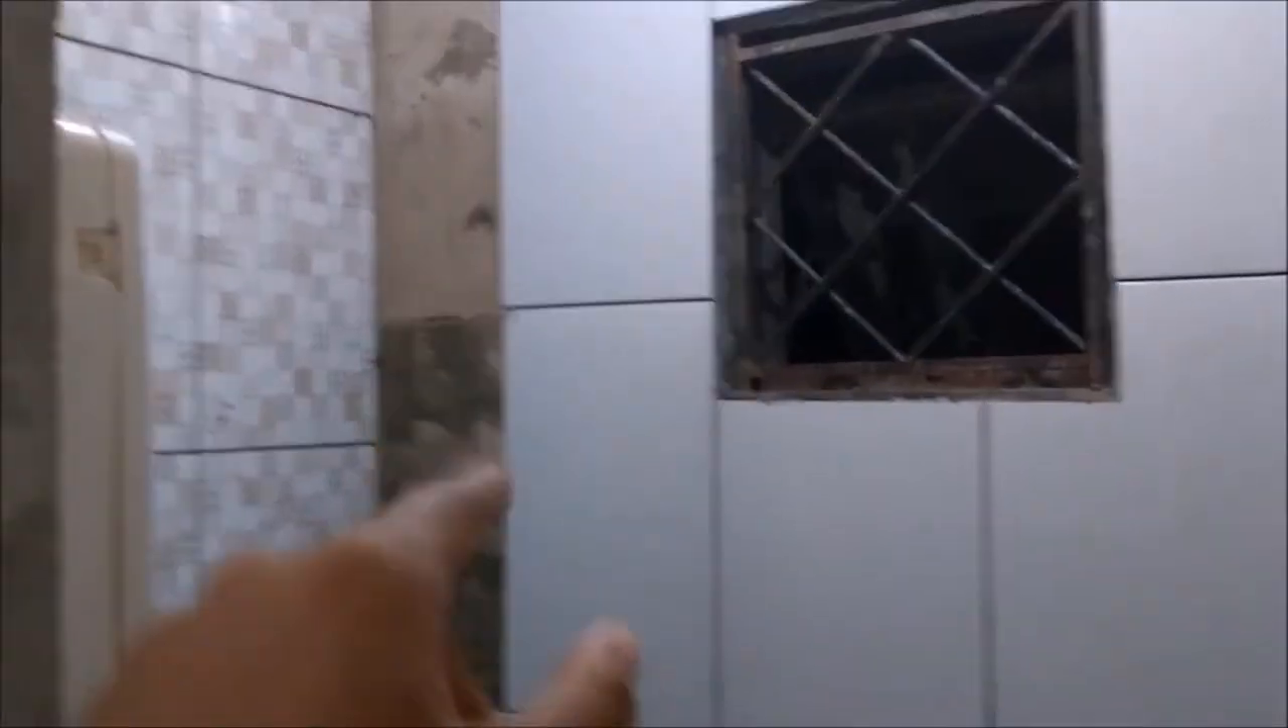Já tá quase todo colocado a parede. Tá faltando só o acabamento aqui e ali em cima um pedacinho.